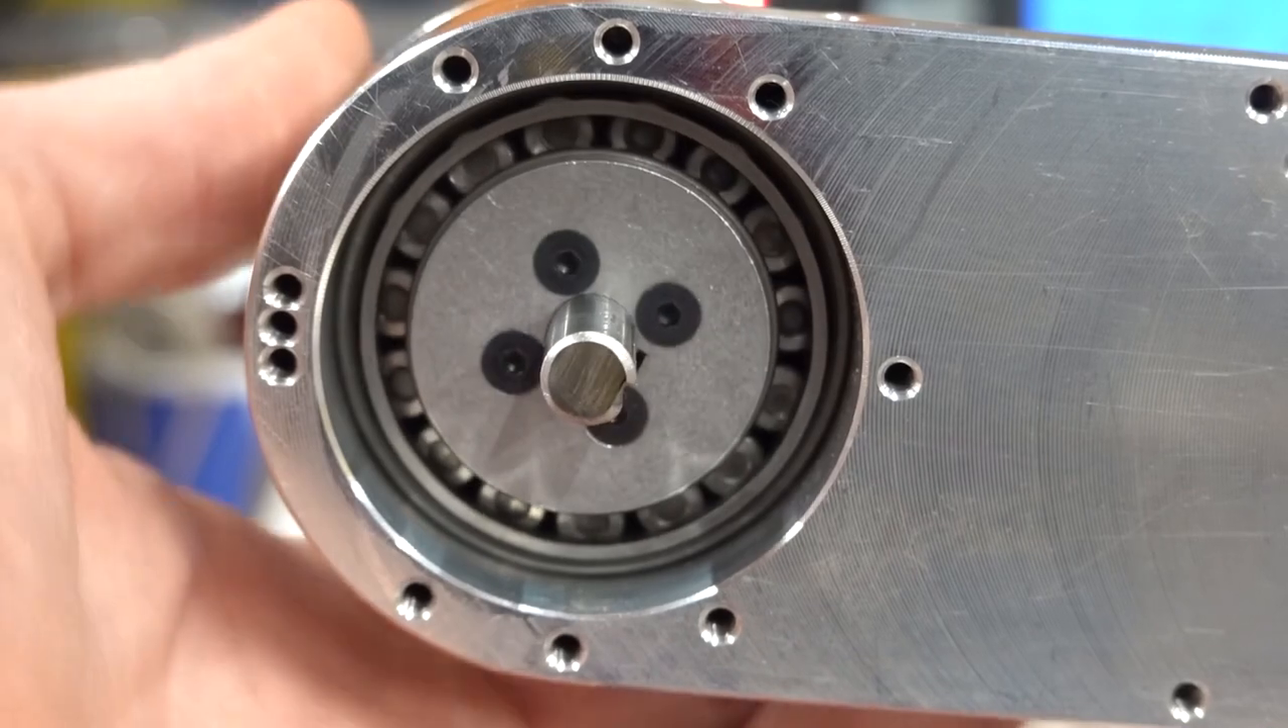We have now made the J3 spindle bearing assembly.